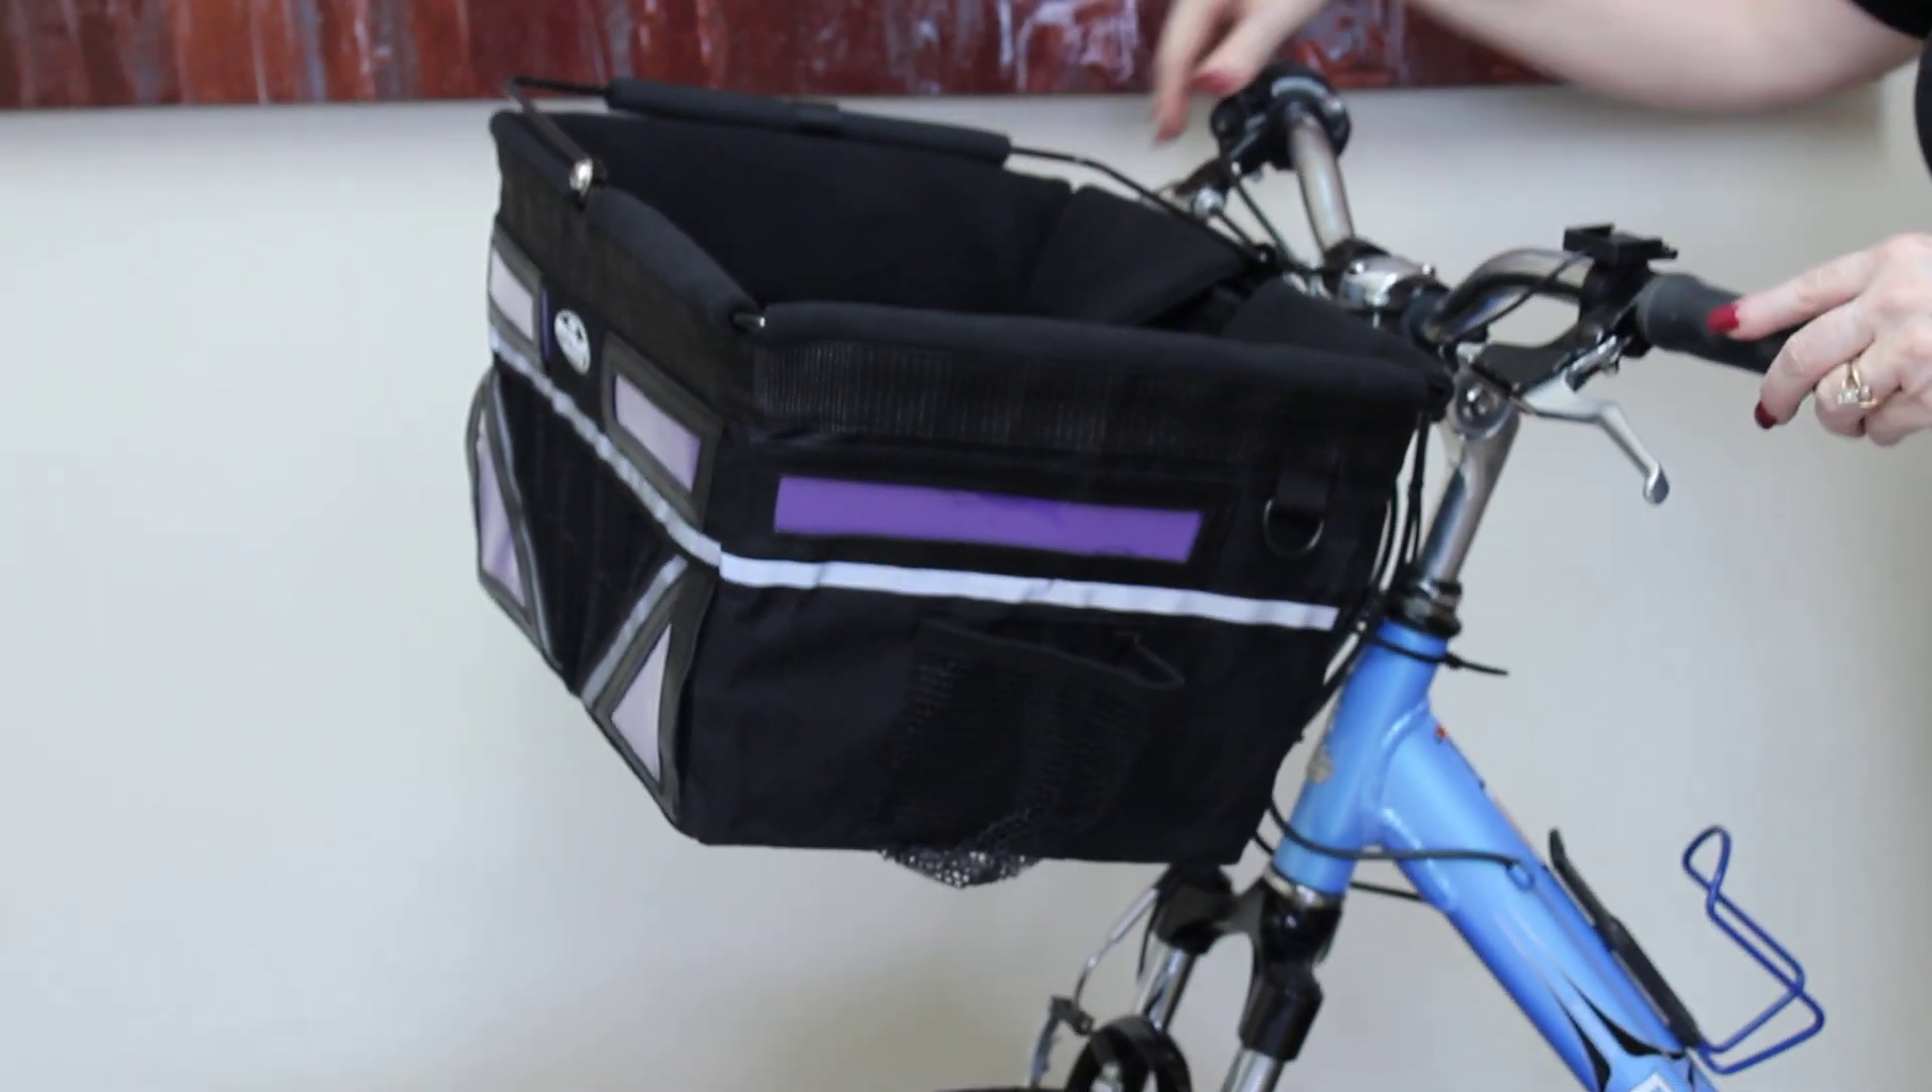Now the basket is properly attached to the bike and you're ready to put your dog inside.